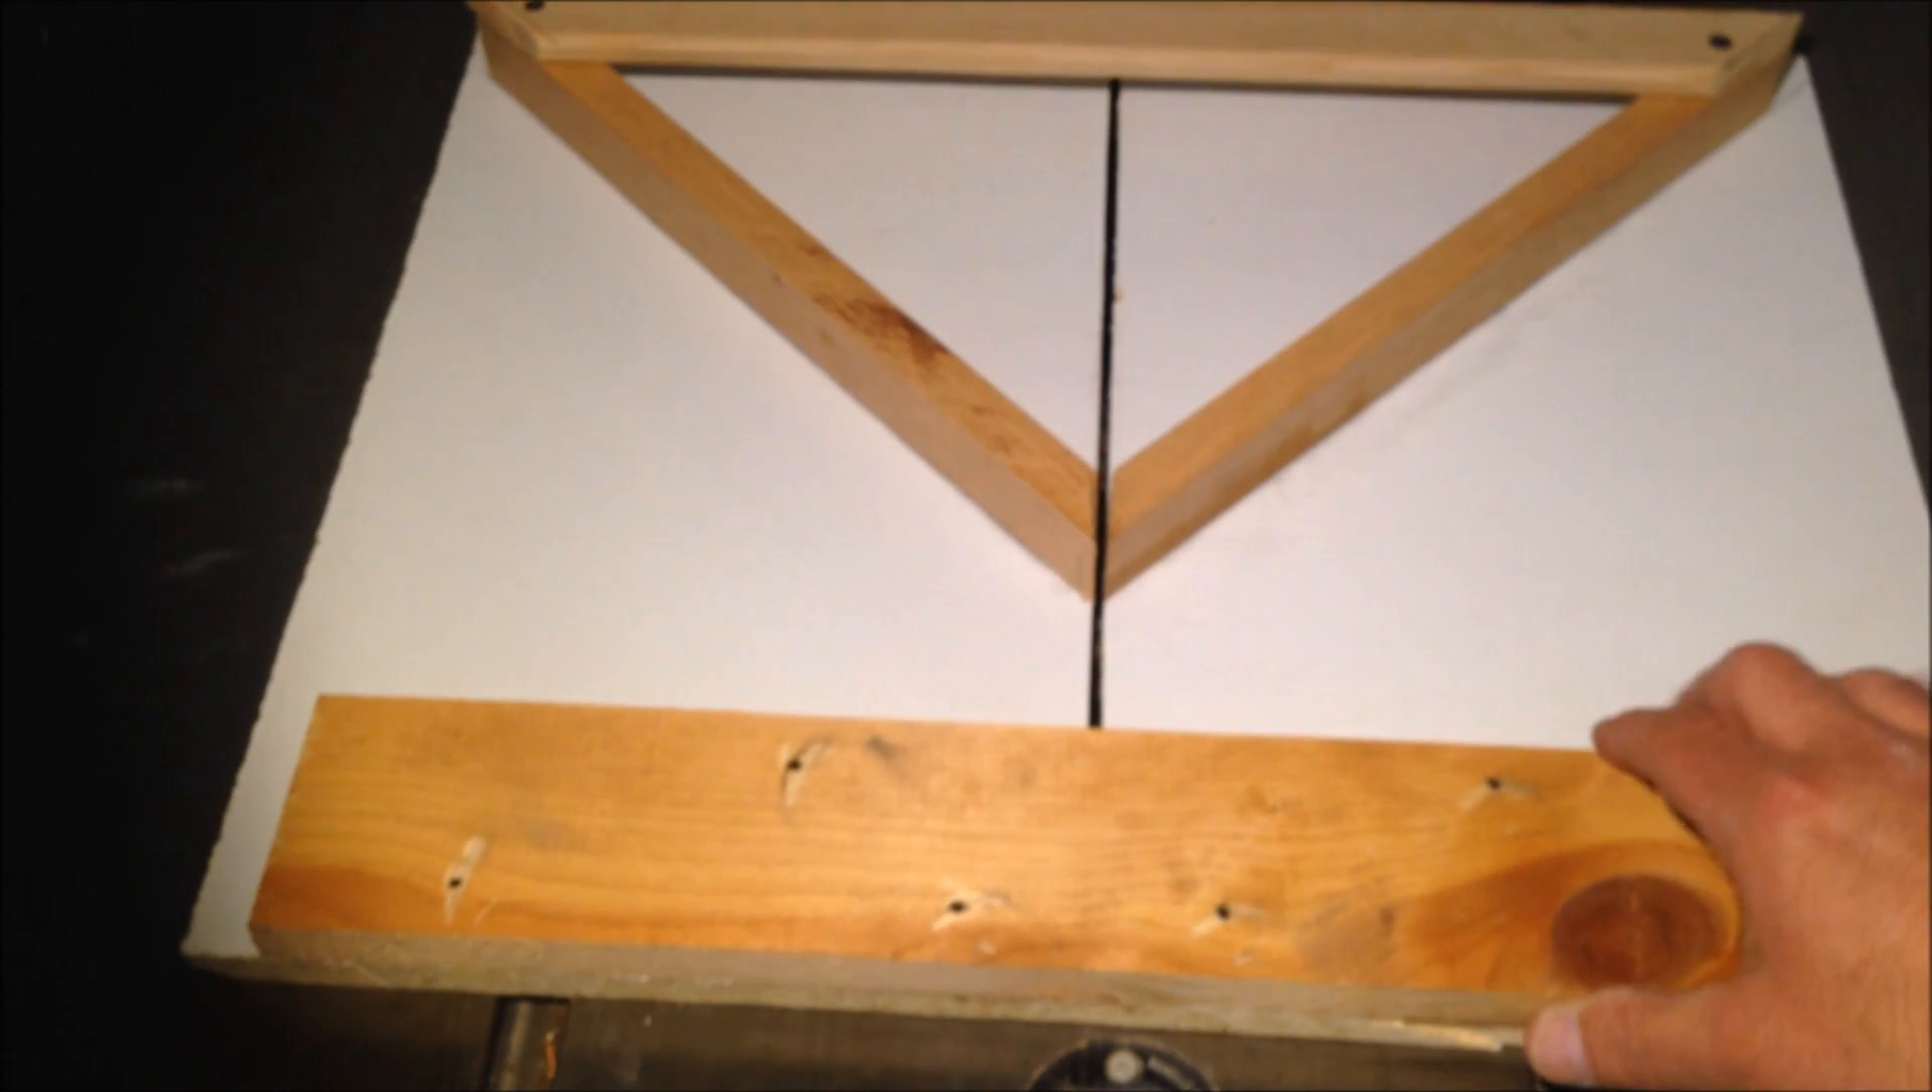I've gone ahead and attached my brace across the front of my jig as well as my brace across the back and it's done a great deal to stiffen this sled up.